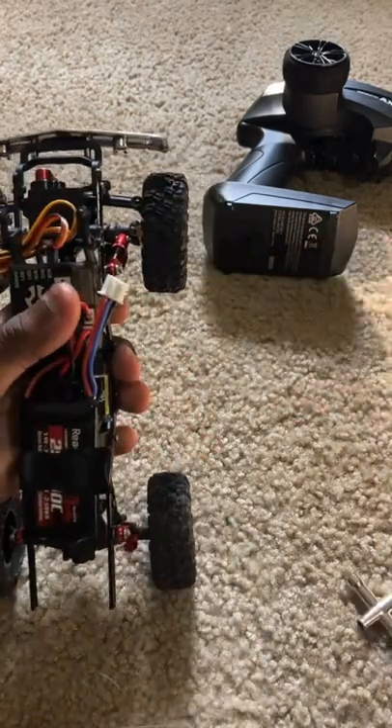So, I don't have the body on right now because I just want to test and make sure everything's right.